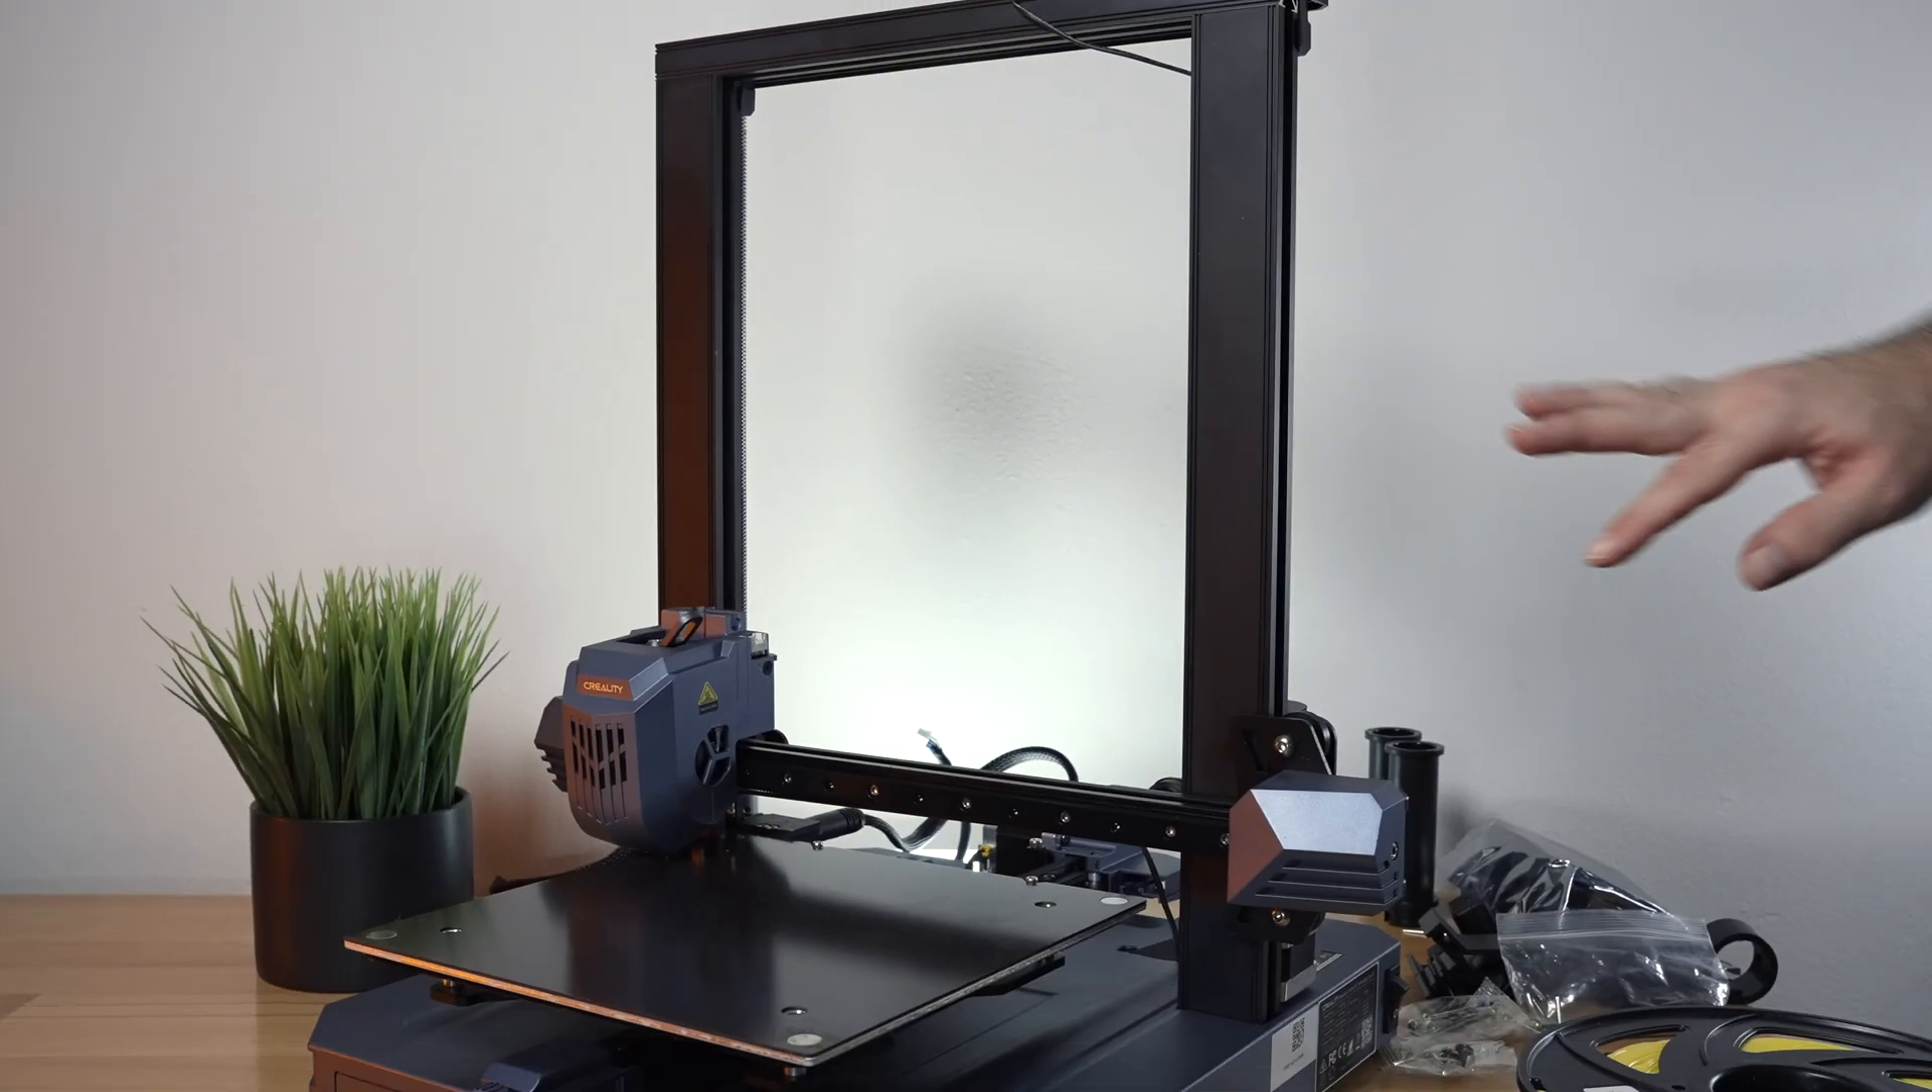And we are done with connecting the gantry onto the base.